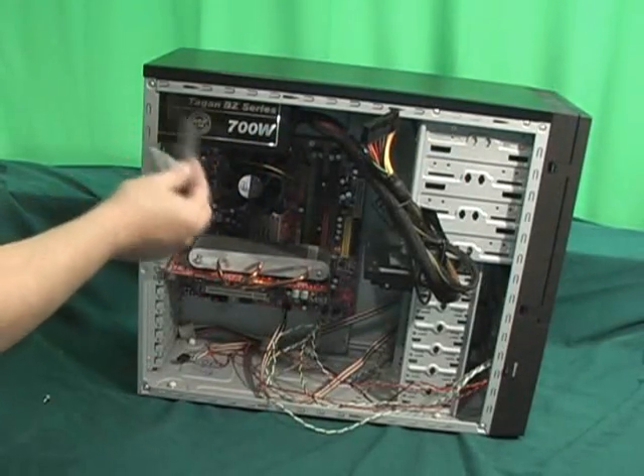I removed the protective film from the power supply. The power supply is now installed.